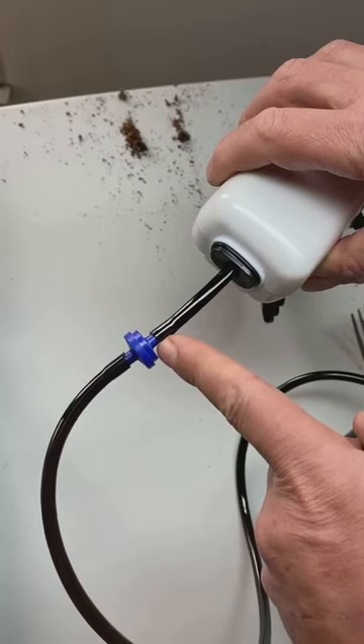So this little piece of tubing goes into the air pump, just like that, and you're all done with the connection to the air pump.